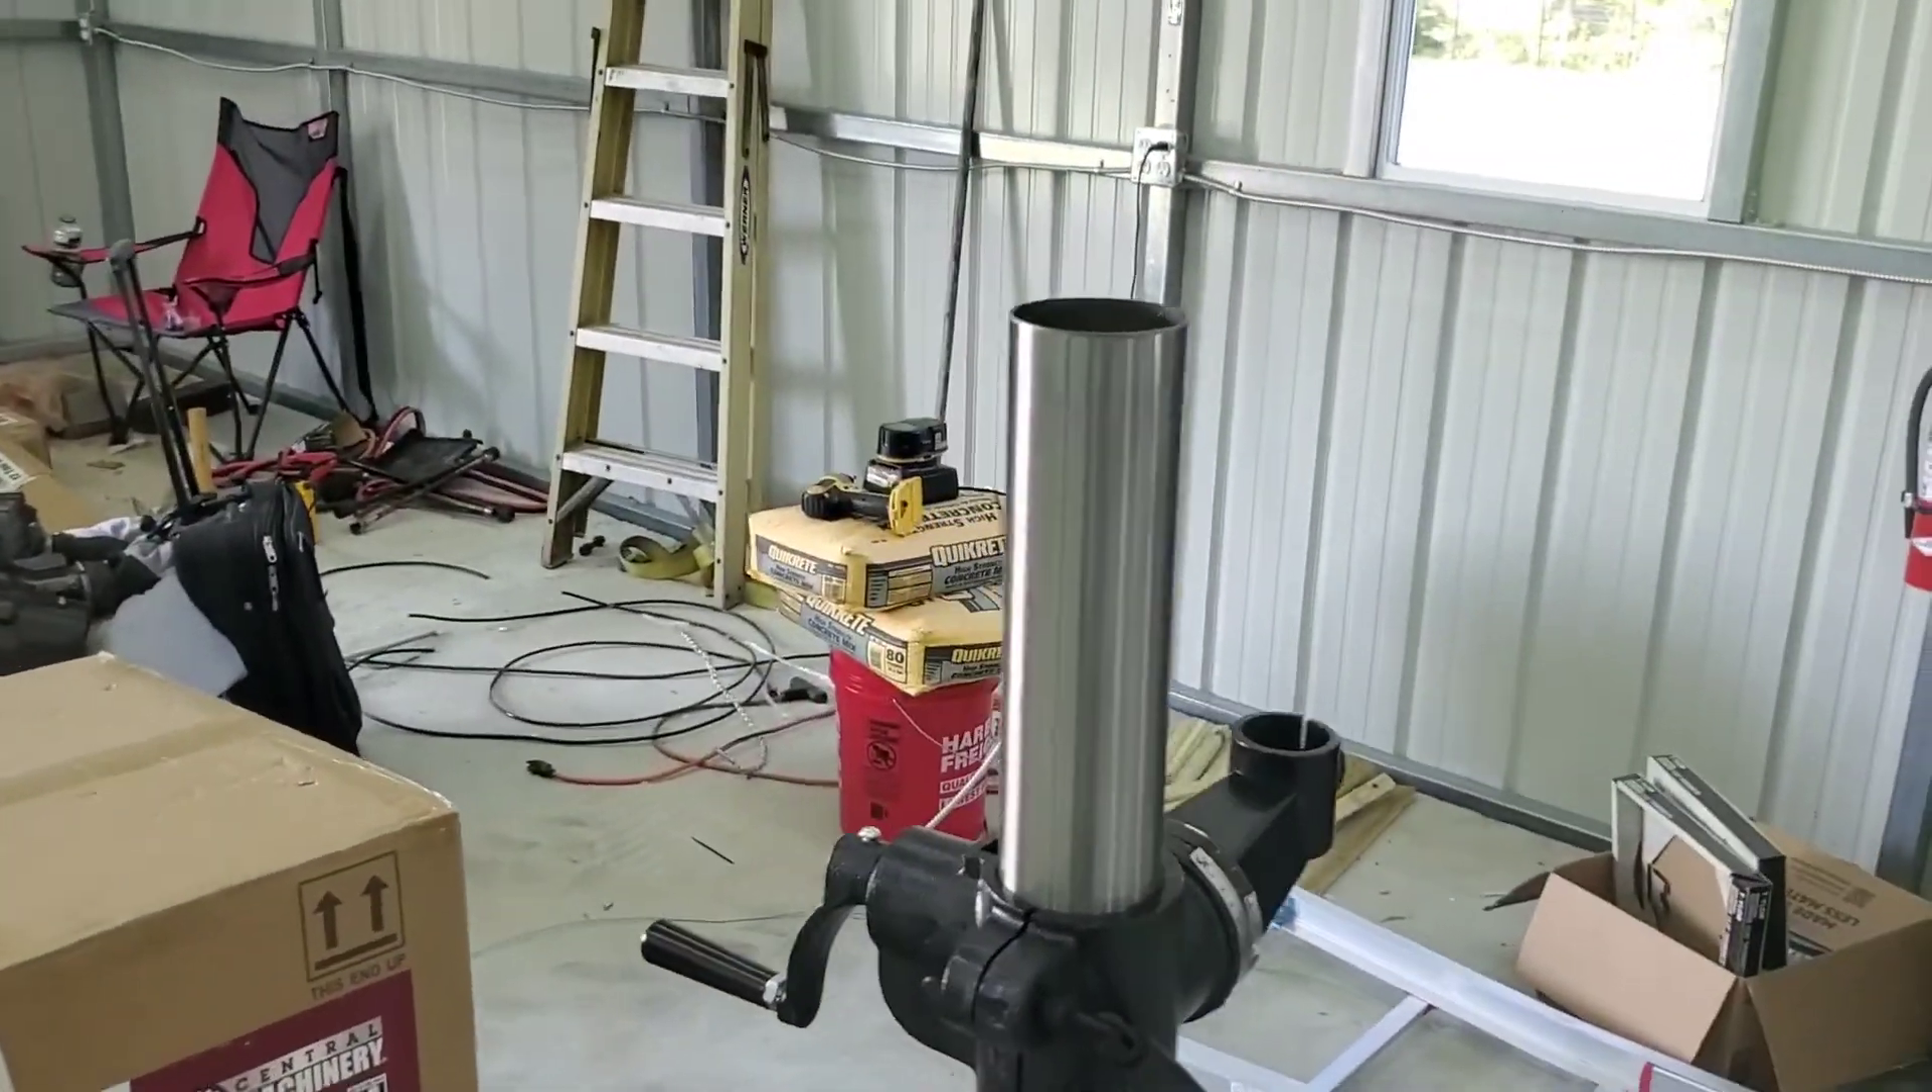I have that sleeve on the actual collar there on that pole.